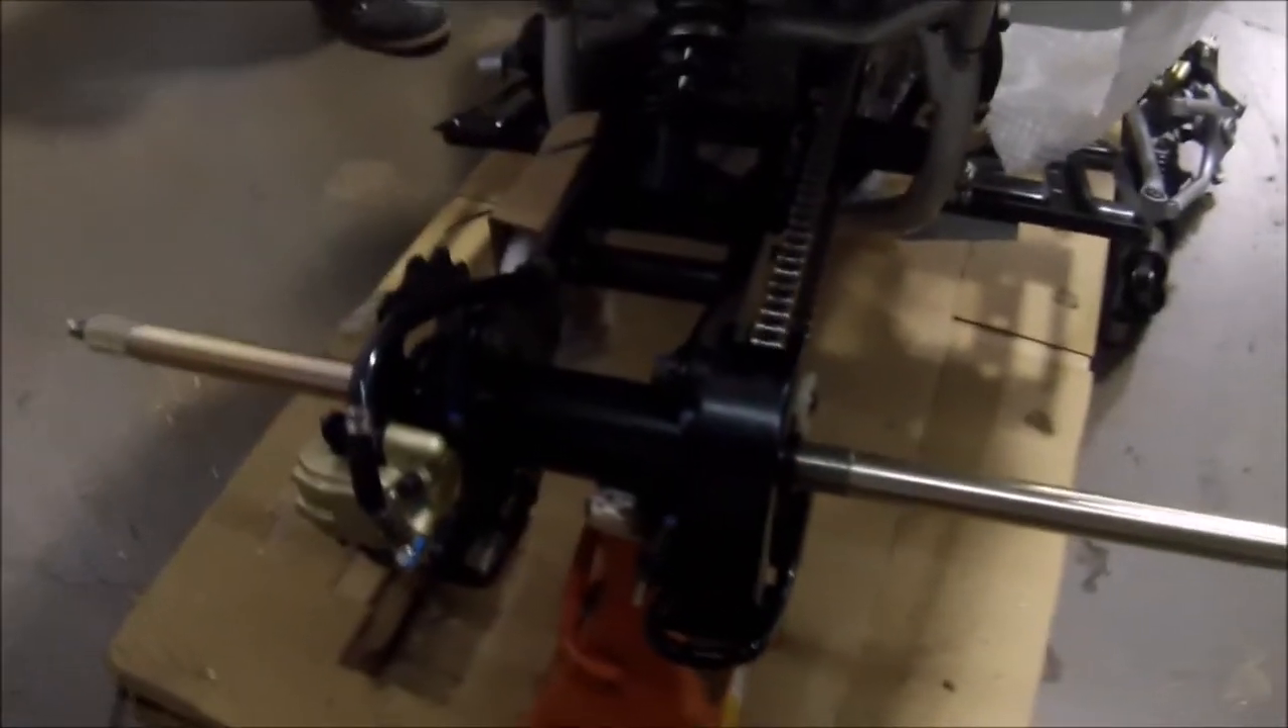Alright, so we have the axle in.